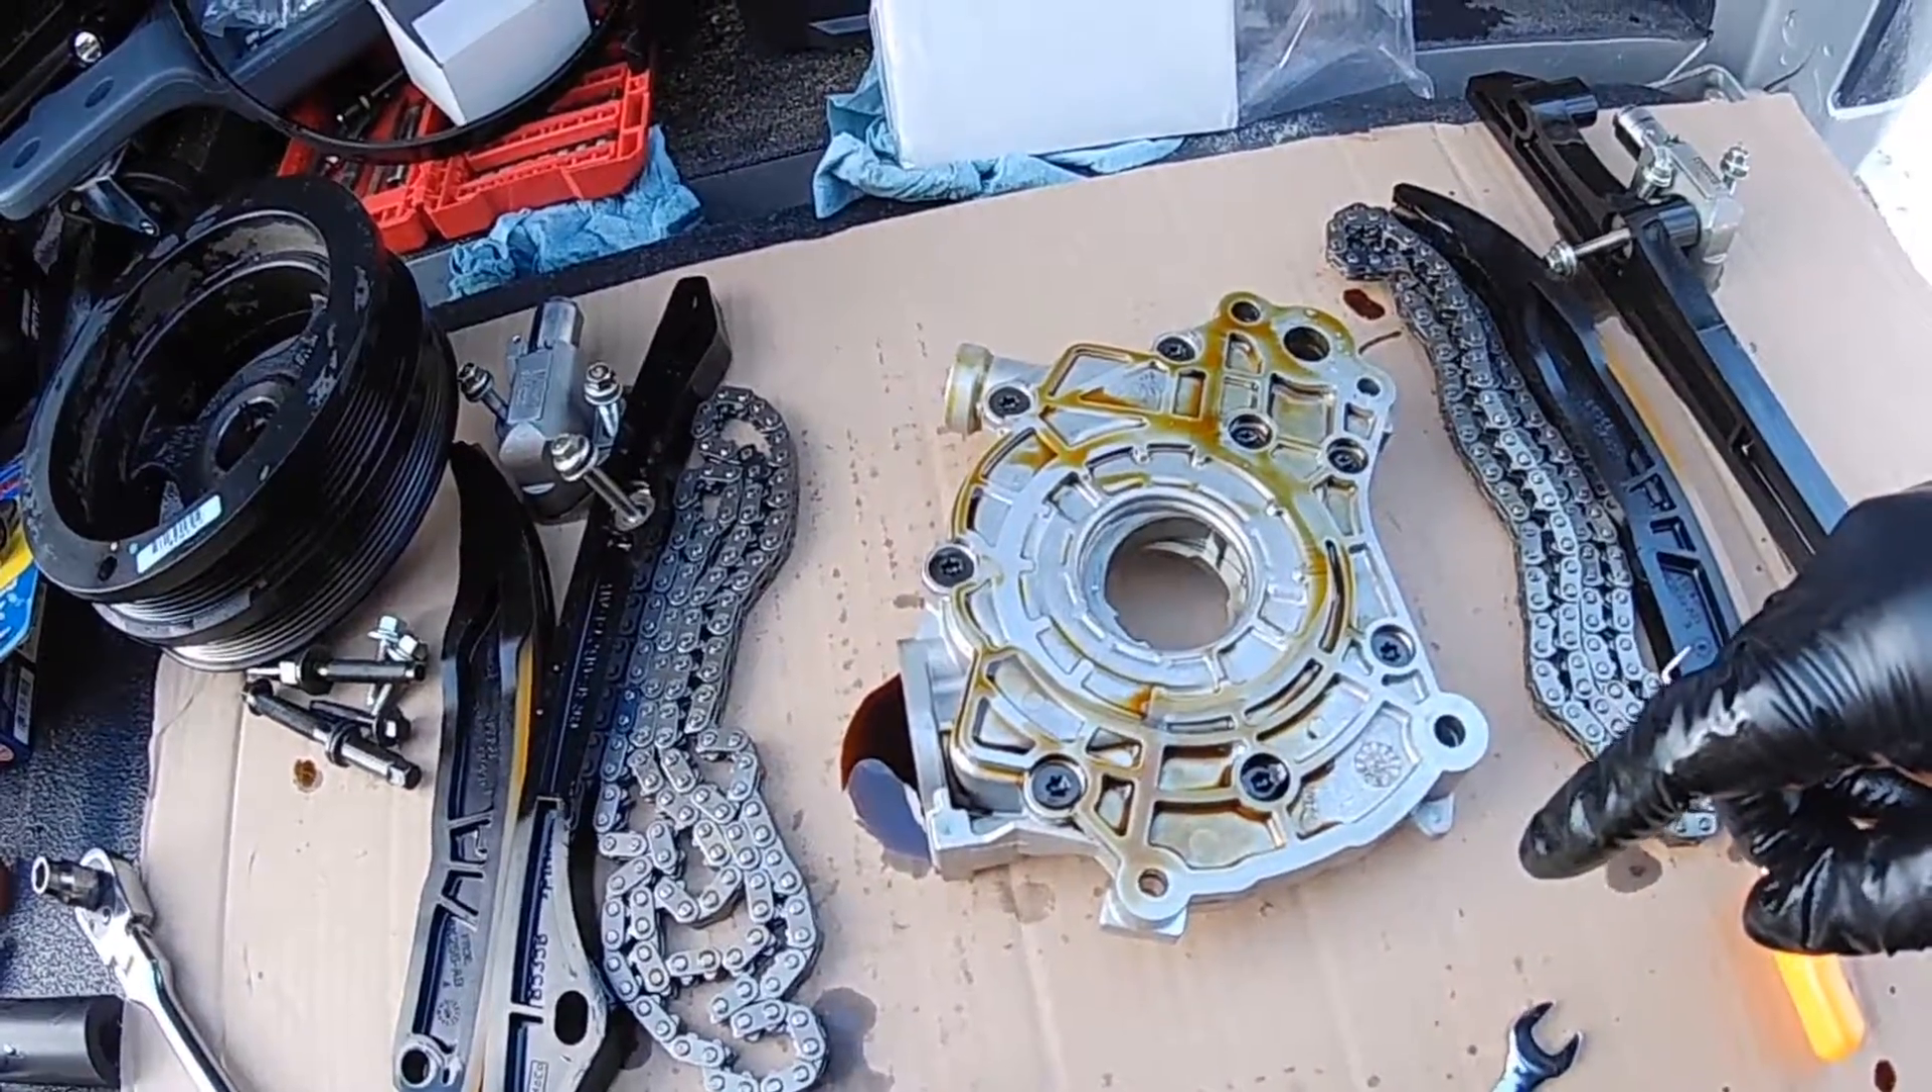So, yeah, we got our oil pump out.